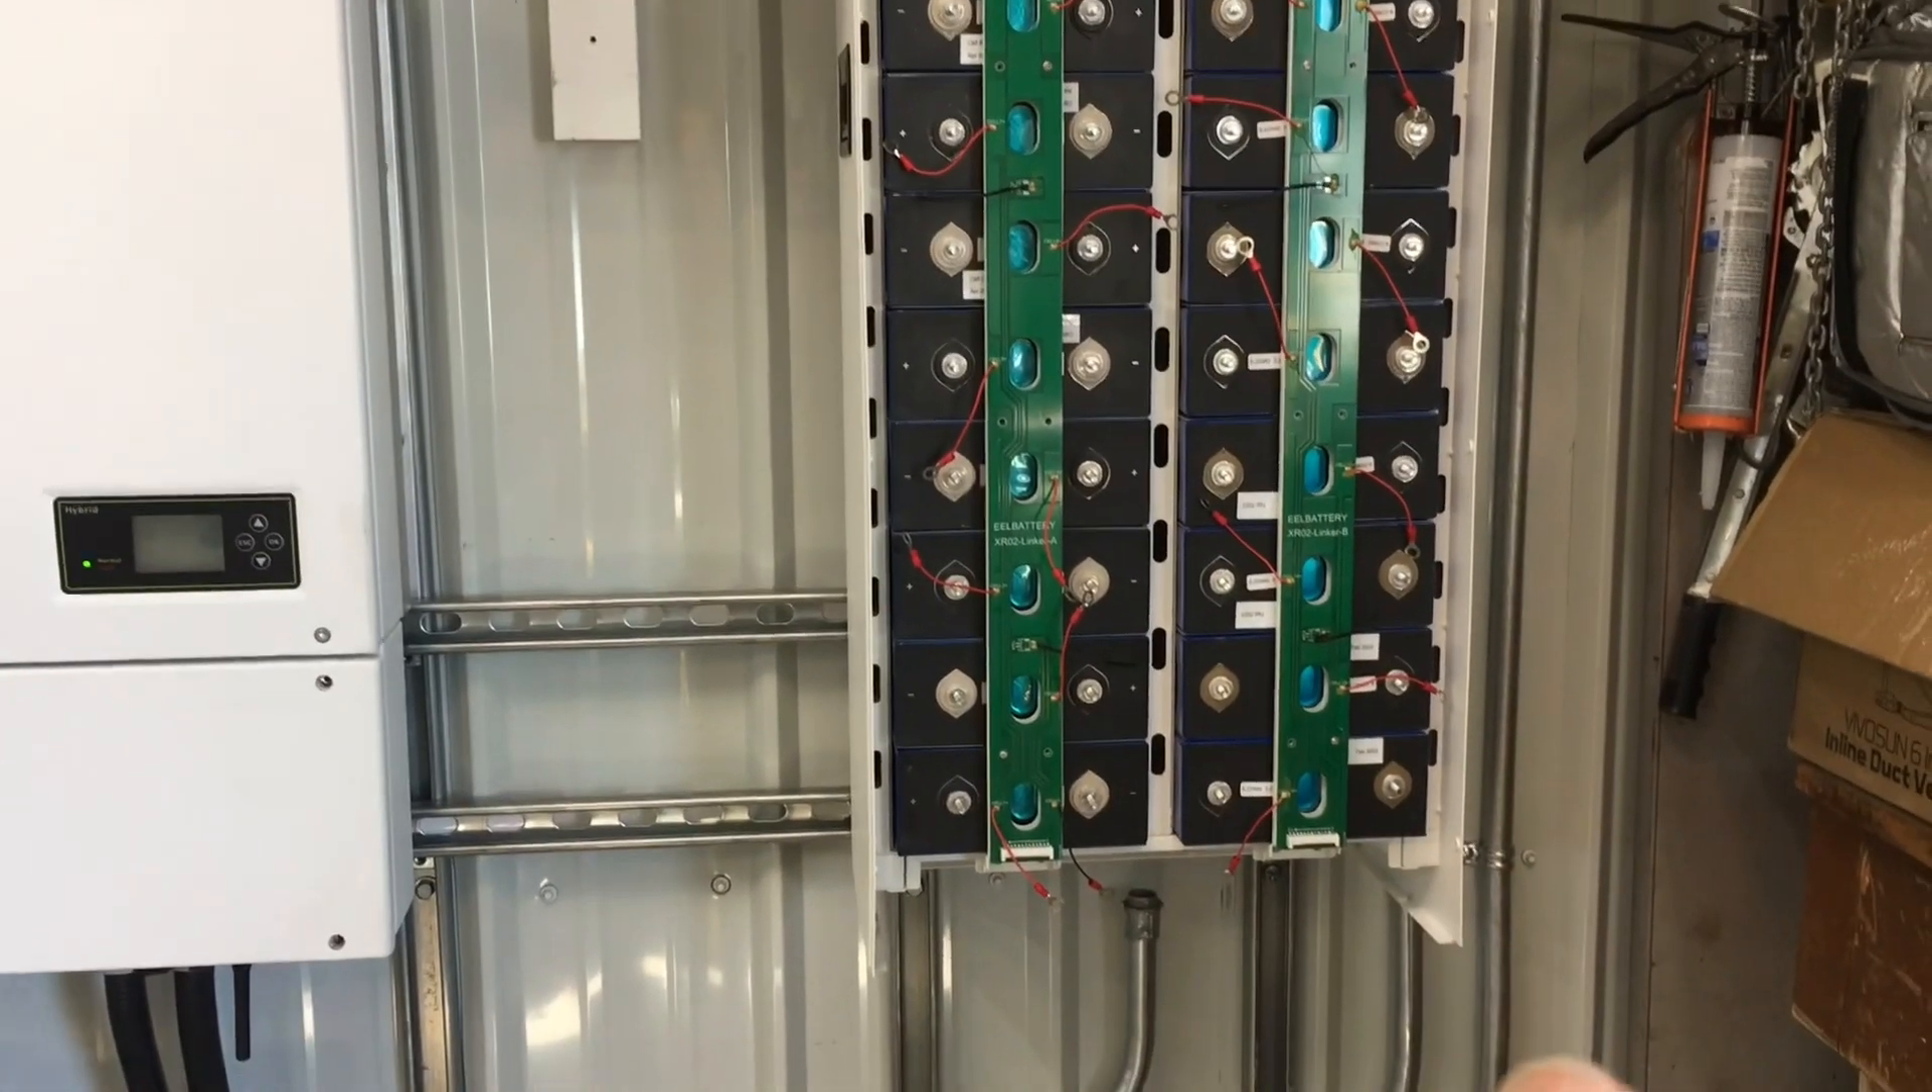We have the battery enclosure mounted on the wall and i've installed all 16 of the cells and then i've installed the linker bars which basically hold the batteries into the enclosure.